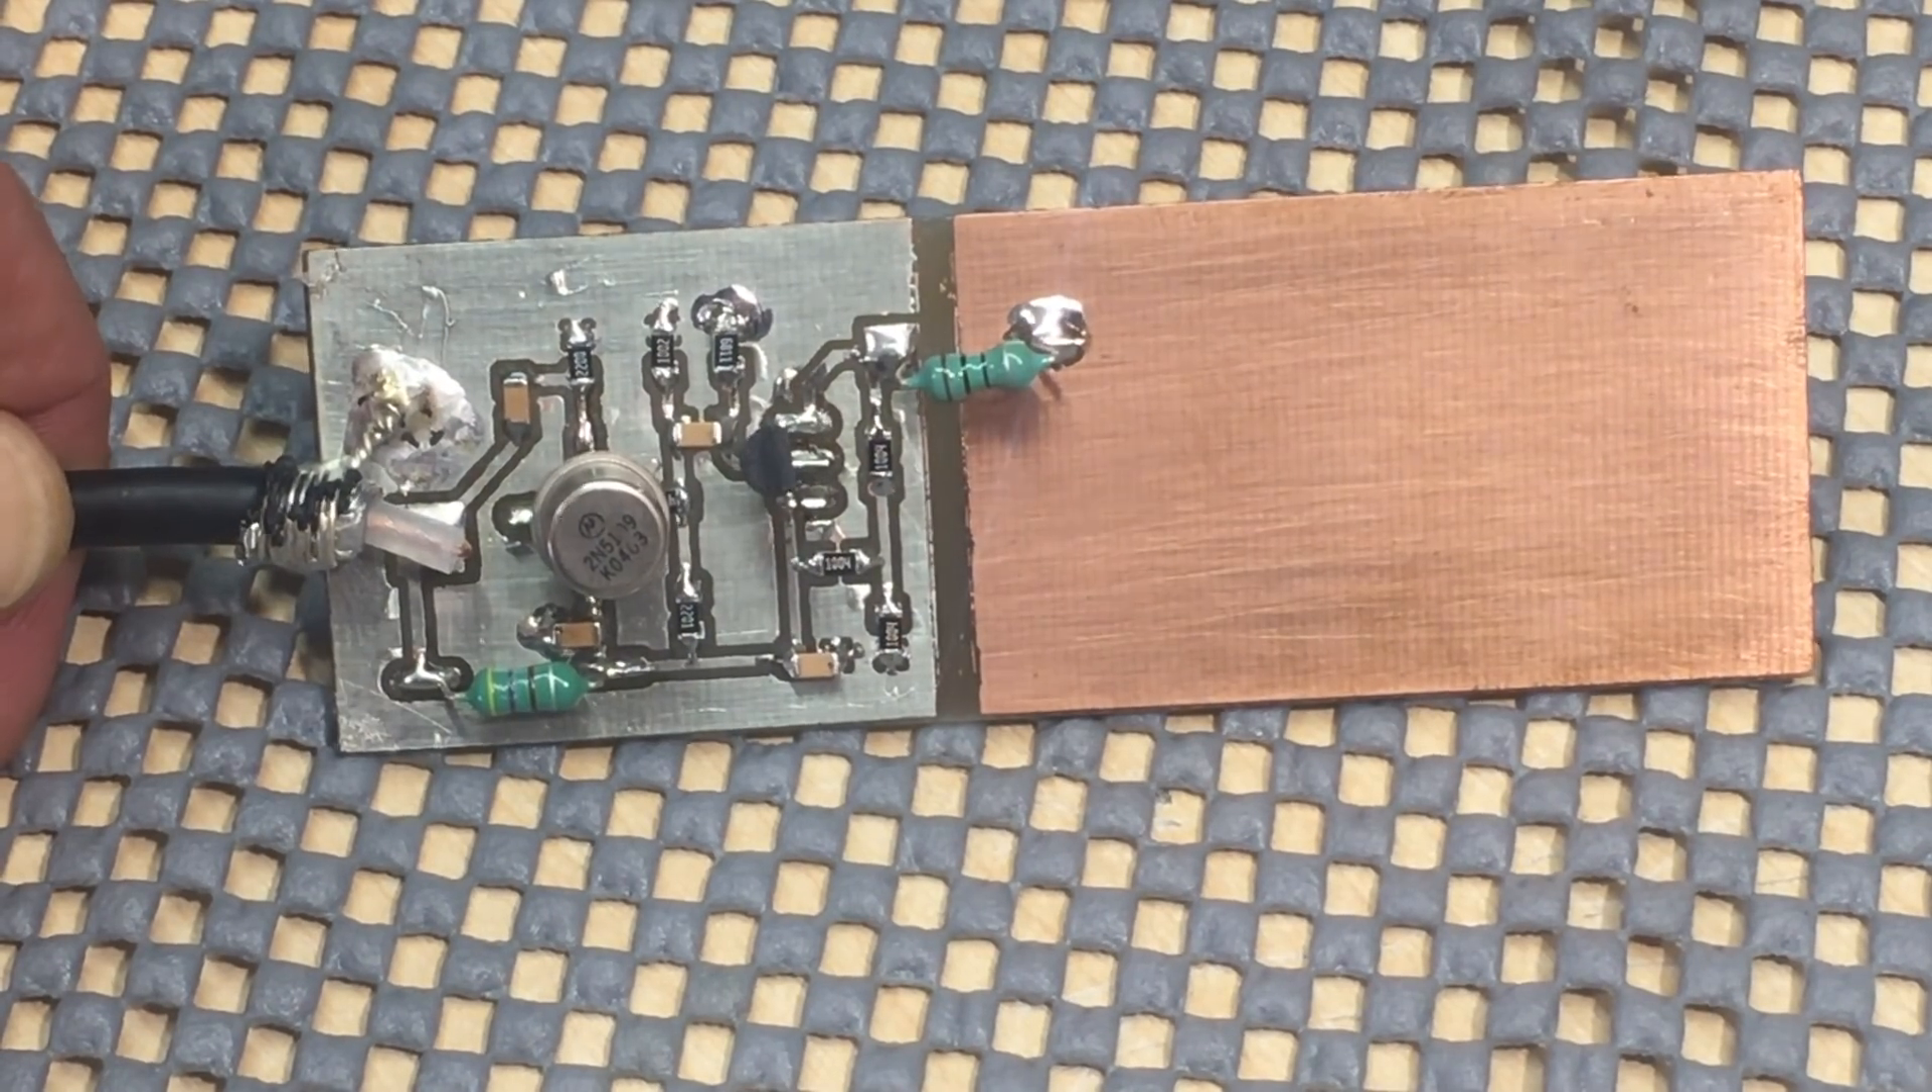Now the way this thing fits is, I've soldered the coax directly to the end there.